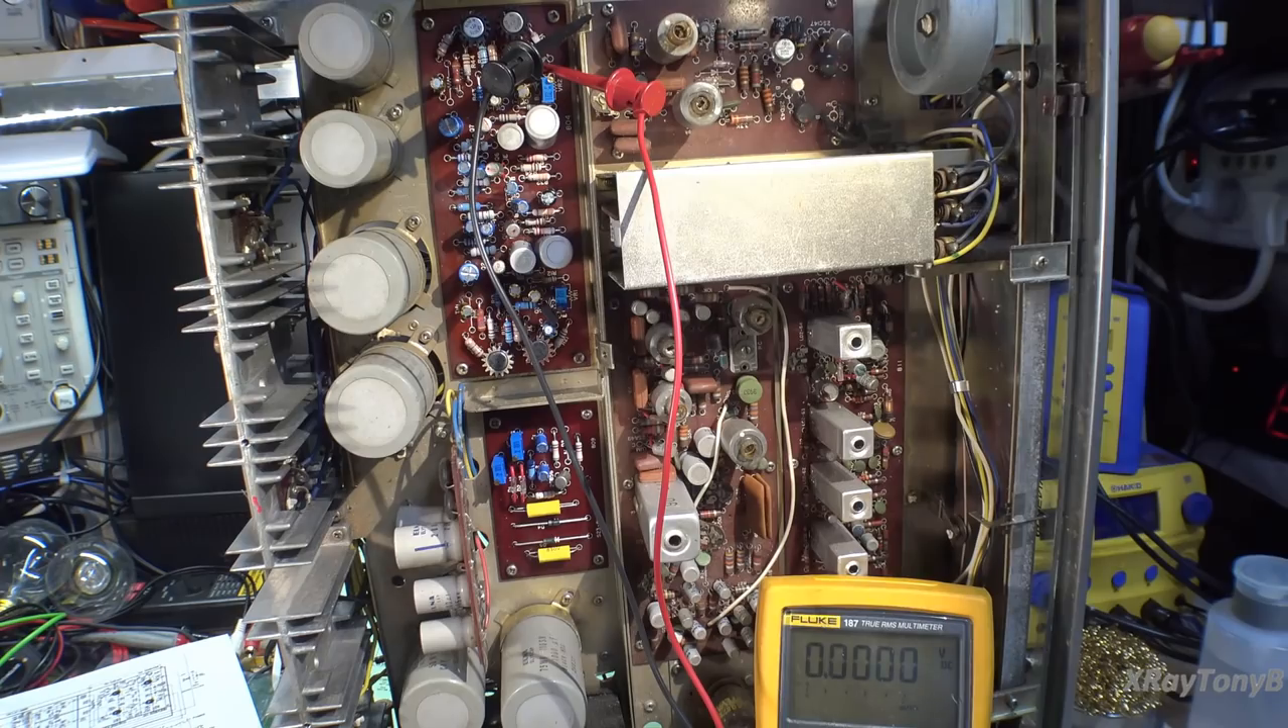Okay, as you can see, I have the boards mounted back up.